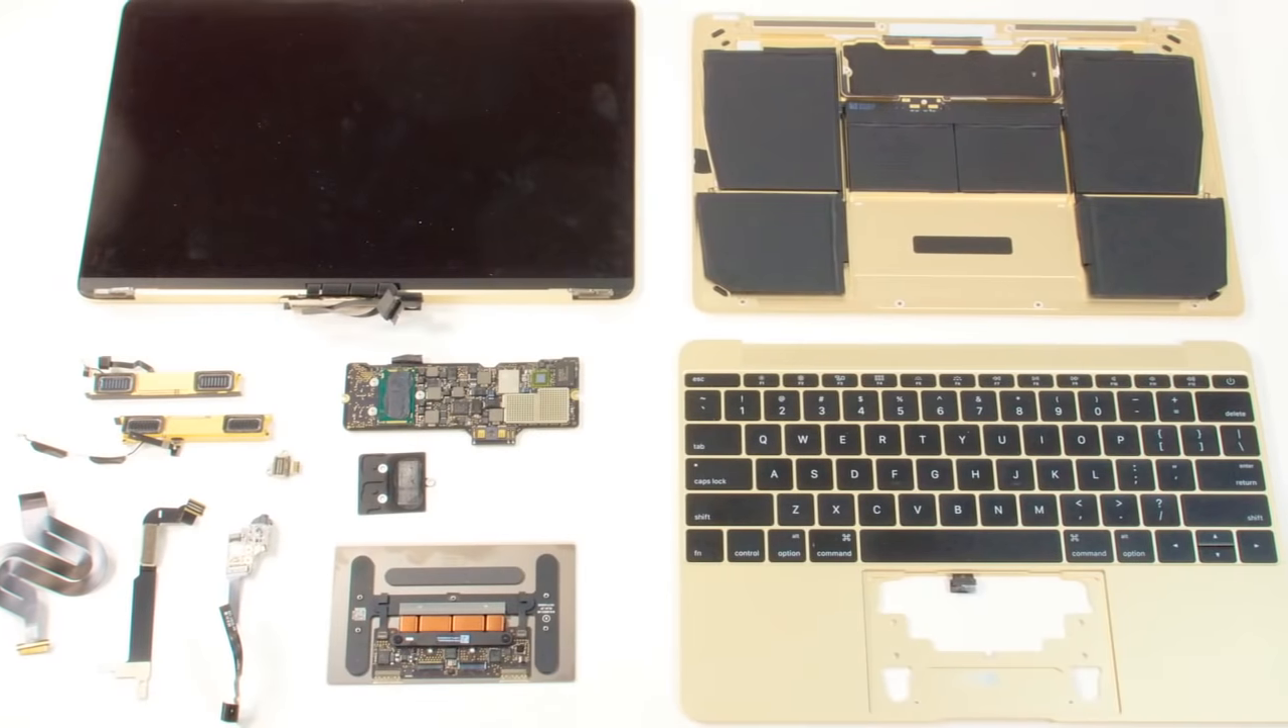Now, lastly, we can detach the retina display from the case, and our teardown is complete.